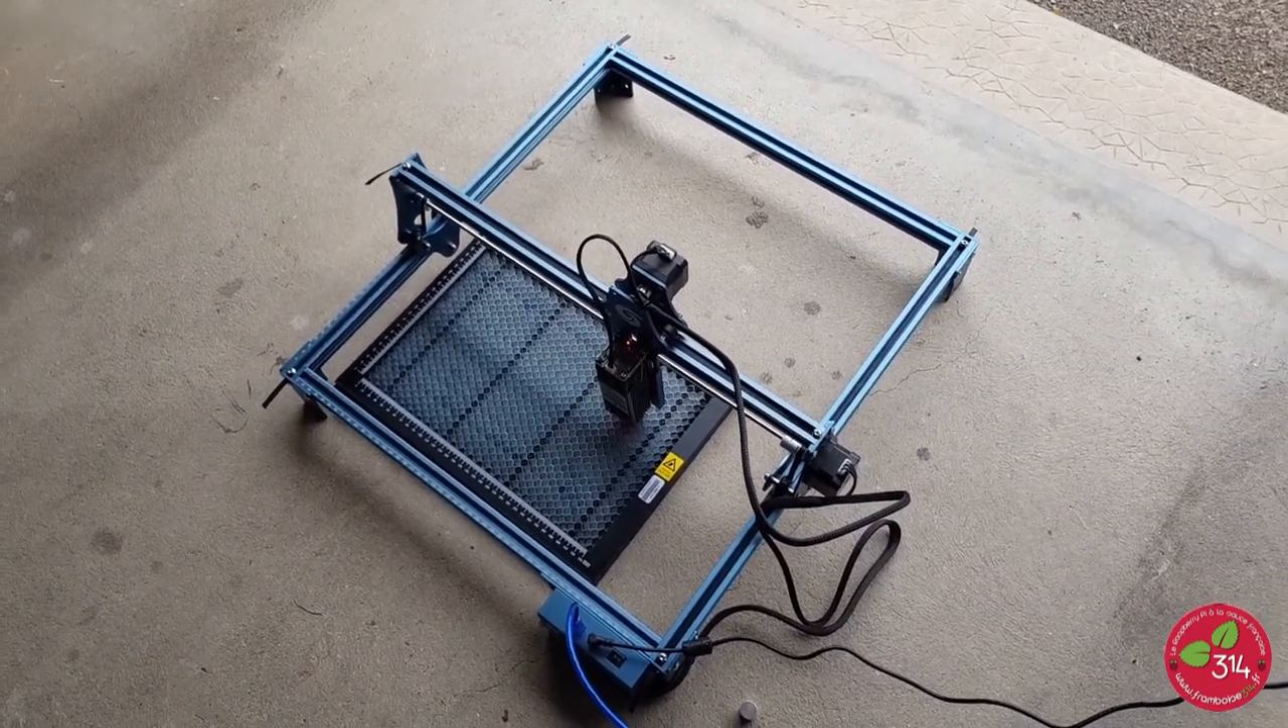Voilà le laser est en place donc là je ne l'ai pas mis dans le caisson.